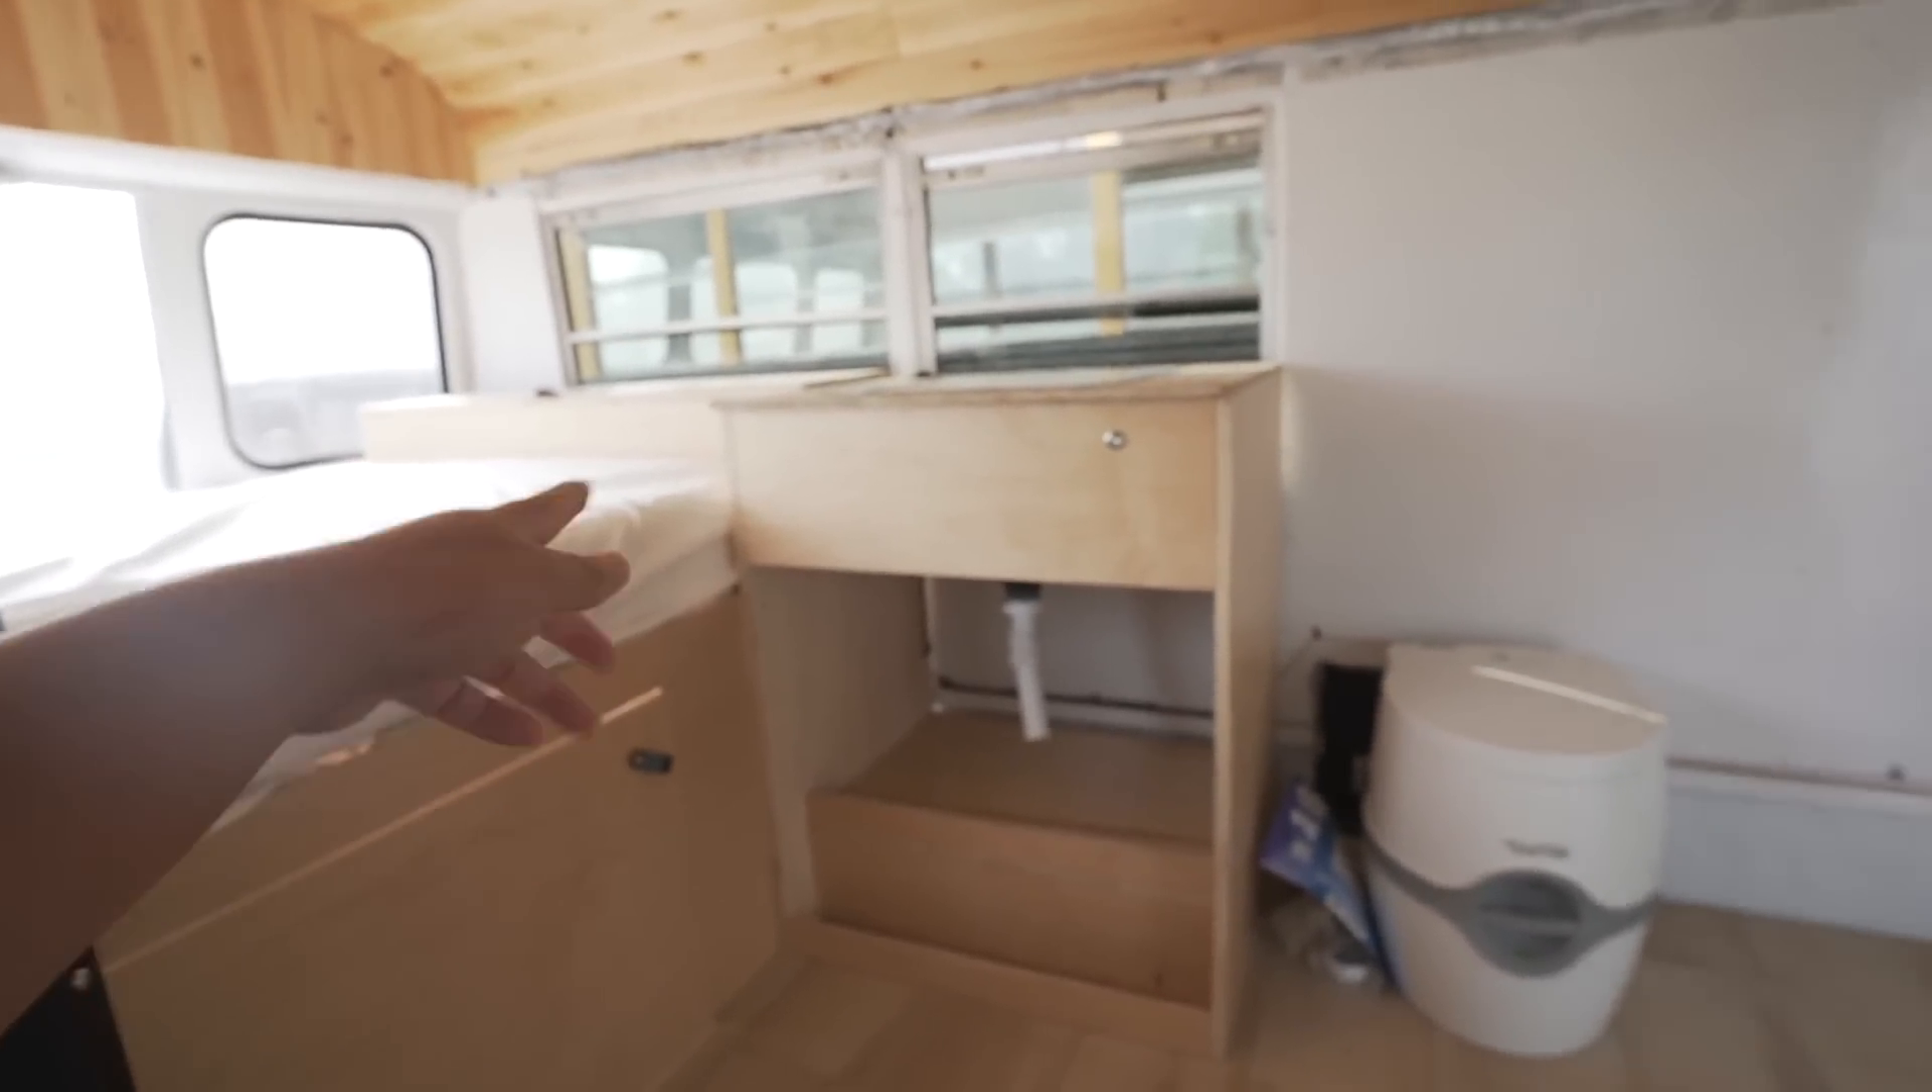Now we haven't done the plumbing yet or put the water tank in.